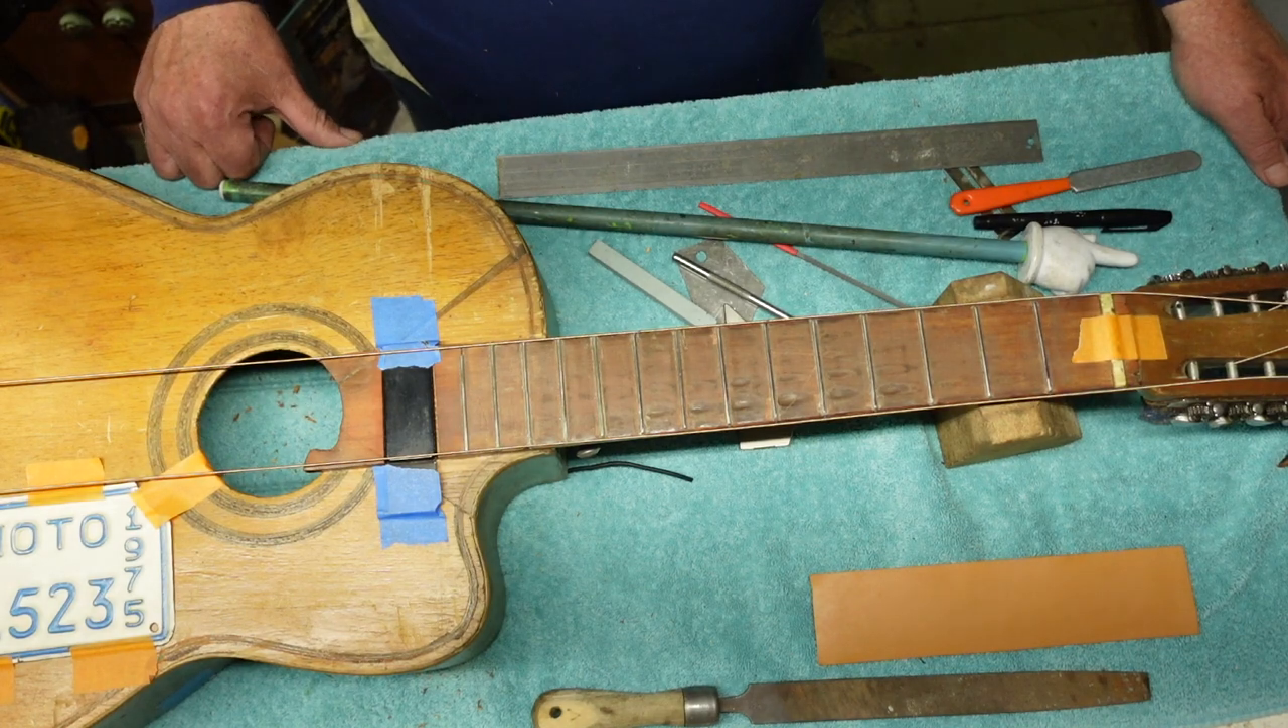We got the frets back in we didn't break up the fingerboard to do it.